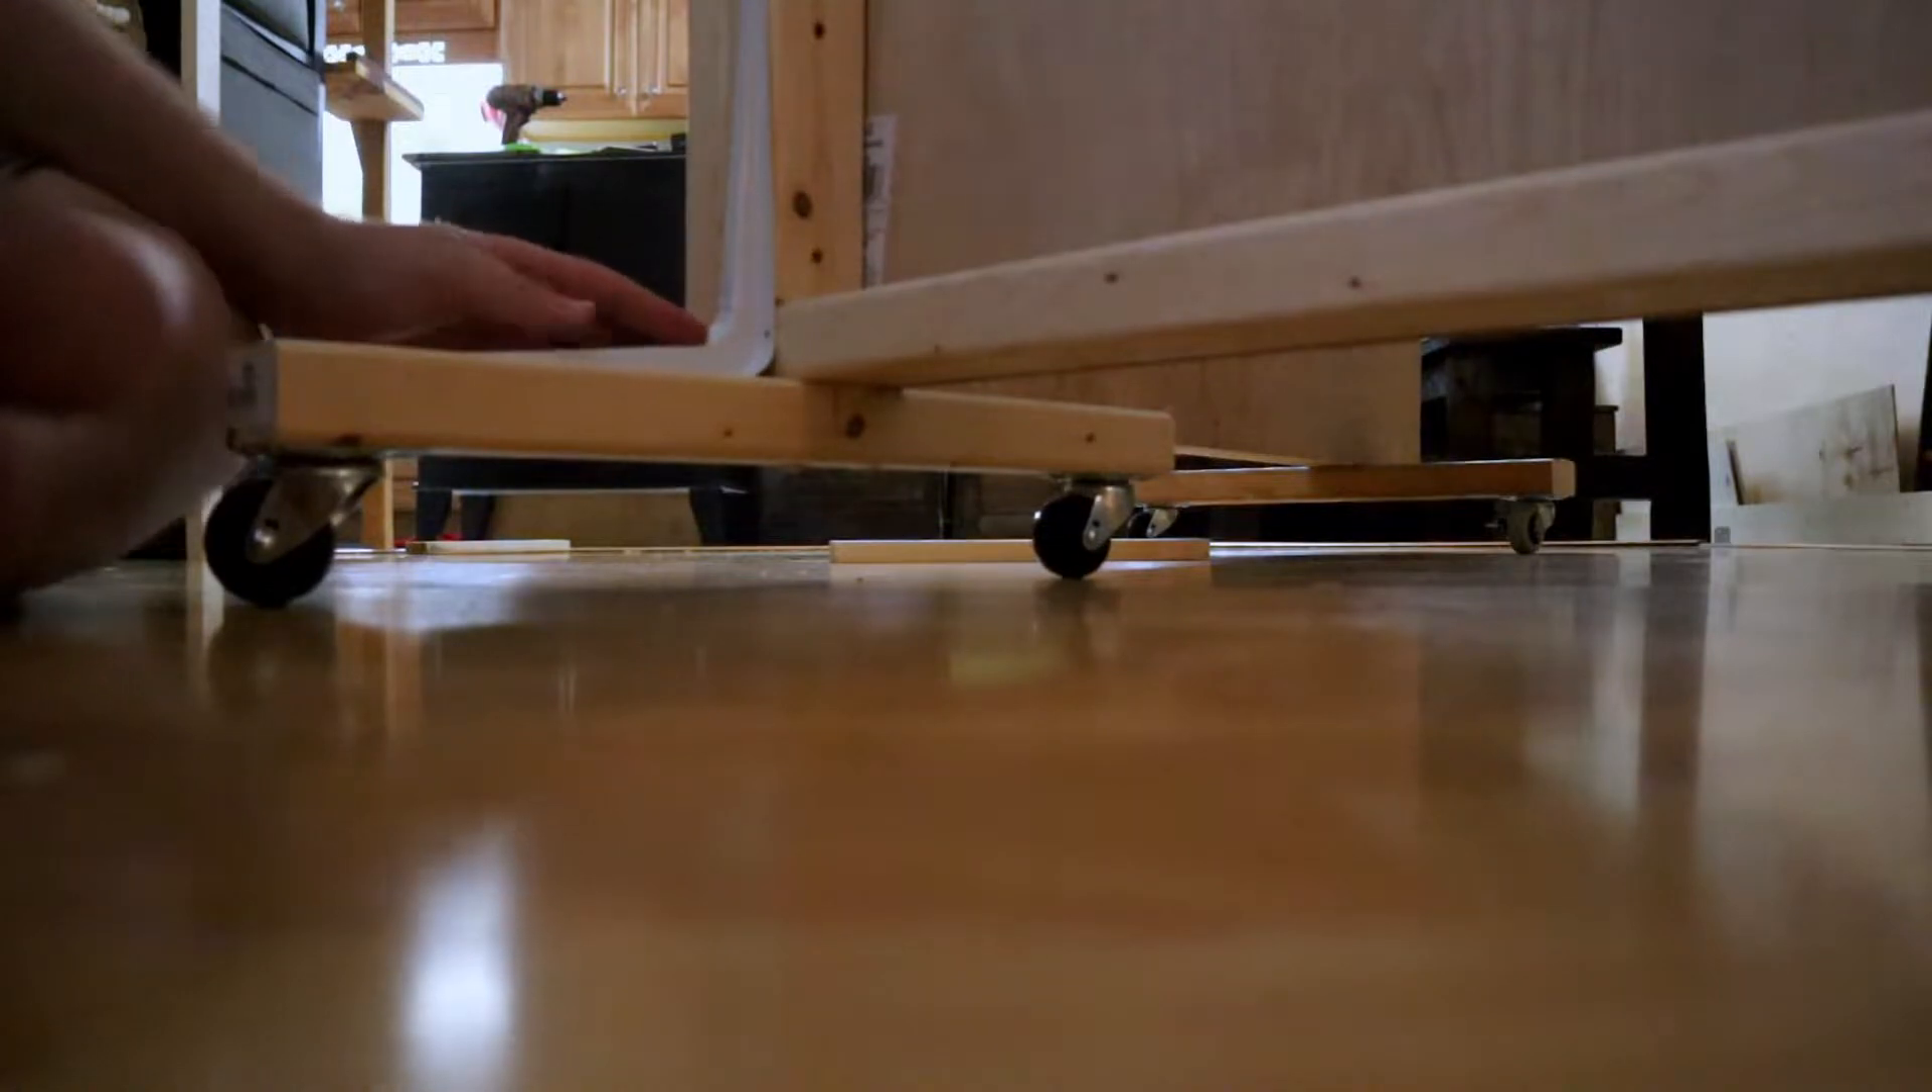Here I have got the casters on the legs and I'm actually using really basic like closet shelf brackets to give some strength on the back side of this.